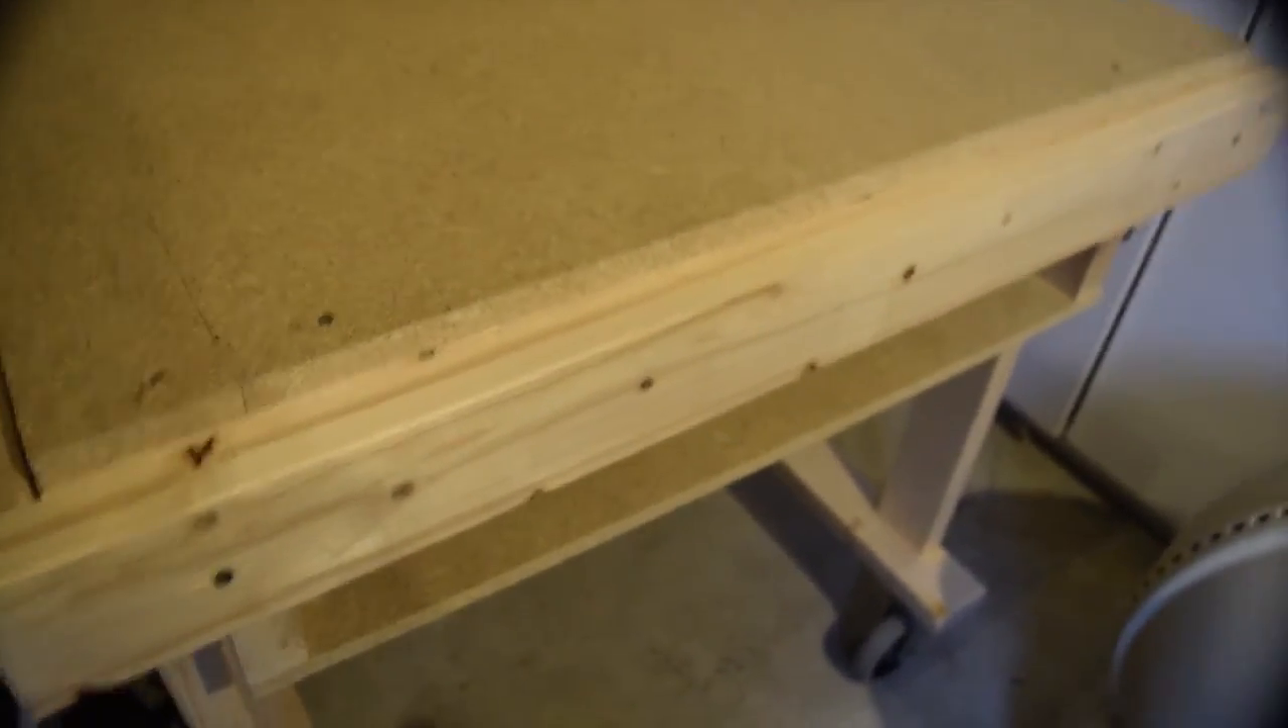As you can see I've put a rim around the edge here.